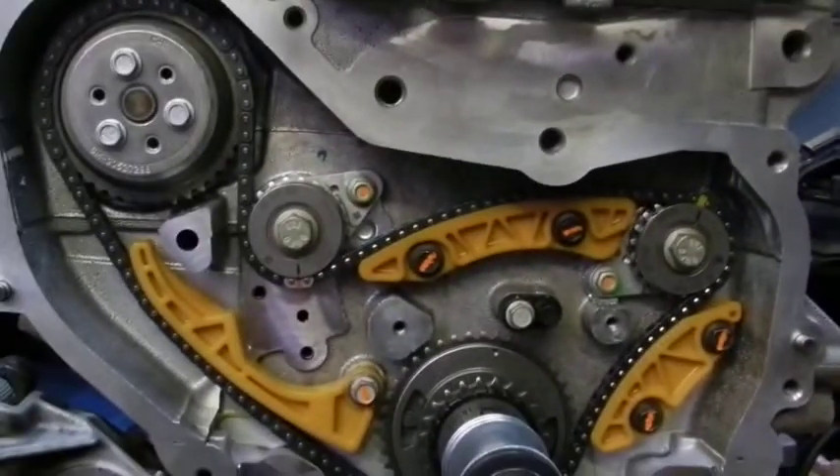As you can see I've got the drive chain back in place.